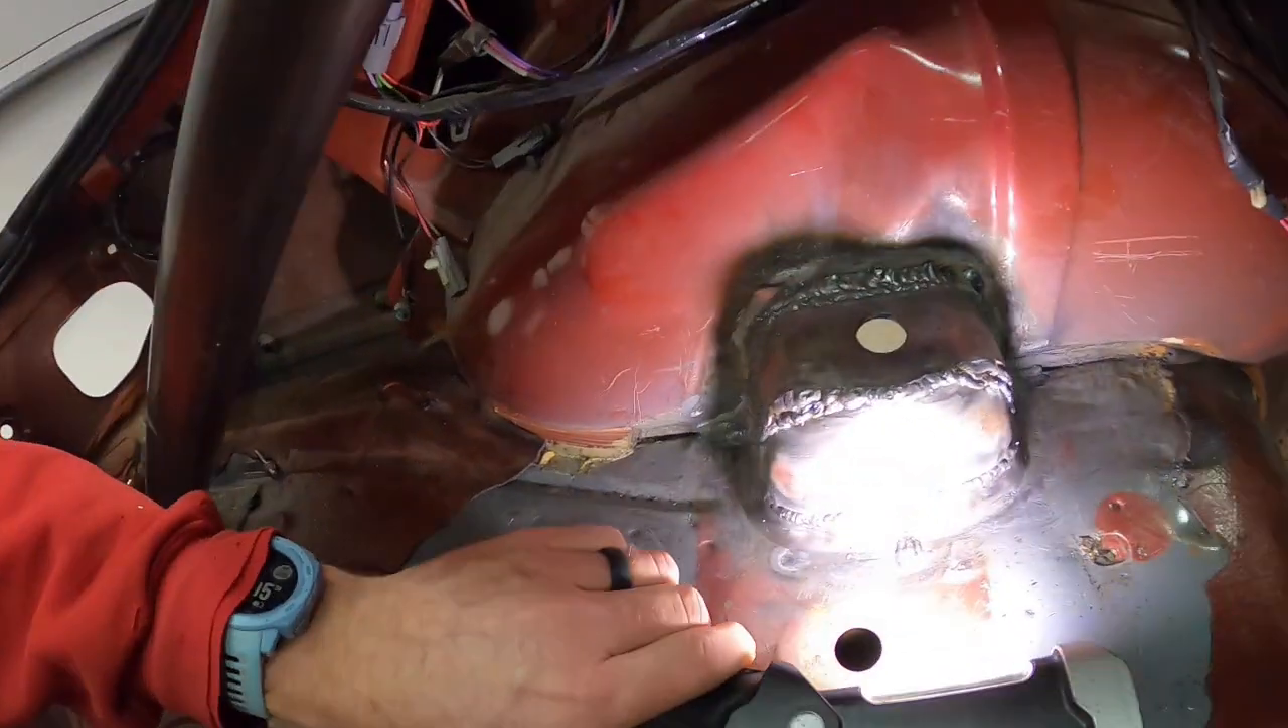So basically every seam all the way around here is all welded up now, up and around the top.